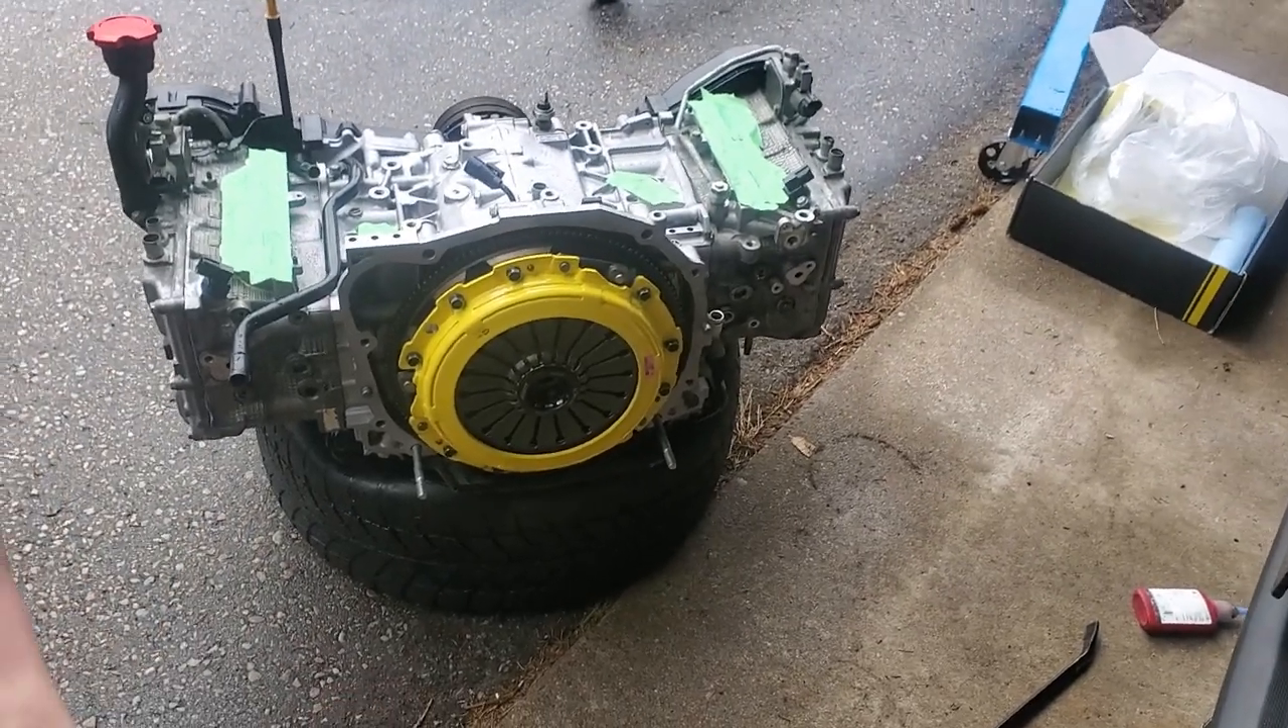We're not putting the engine in right now i gotta do a couple more things to it.